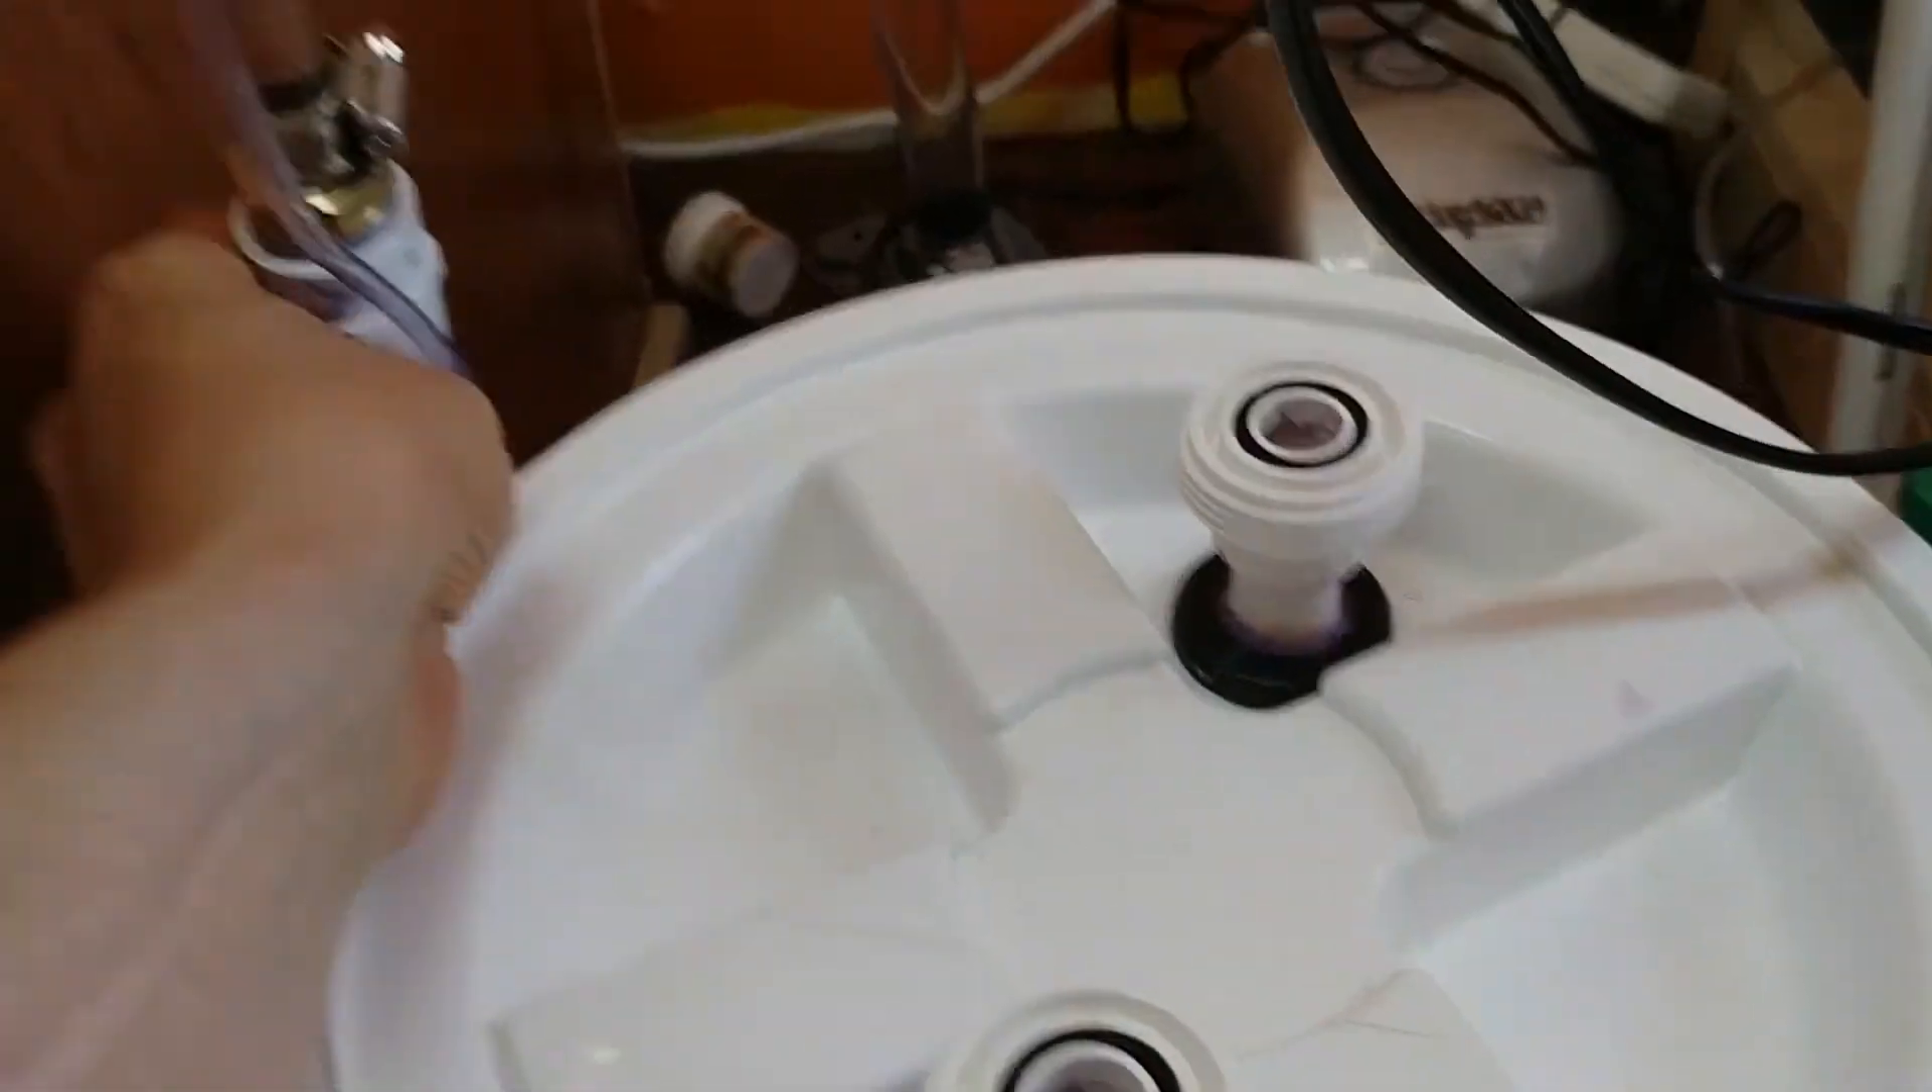I've got the lid here. You can see I've put on some quick releases.